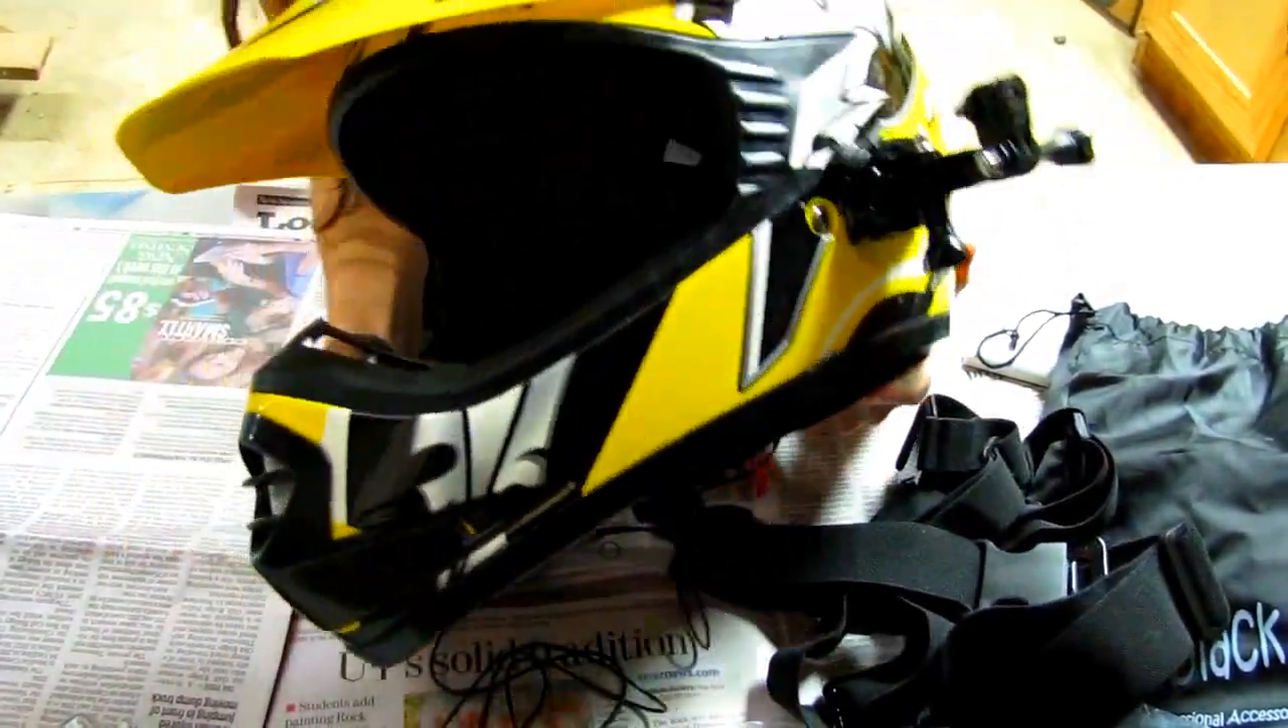Okay now i've got my helmet mount on.